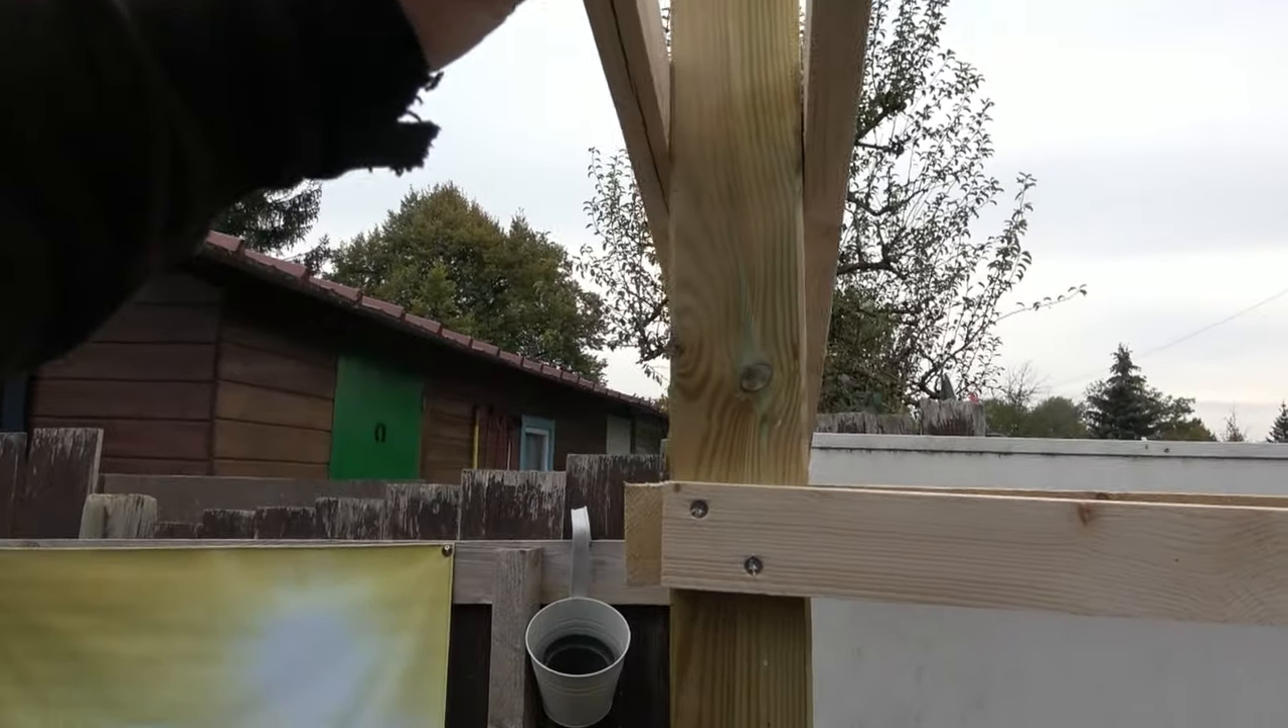Die leiste gefällt mir eigentlich gar nicht aber jetzt ist es schon dran und bleibt dran.